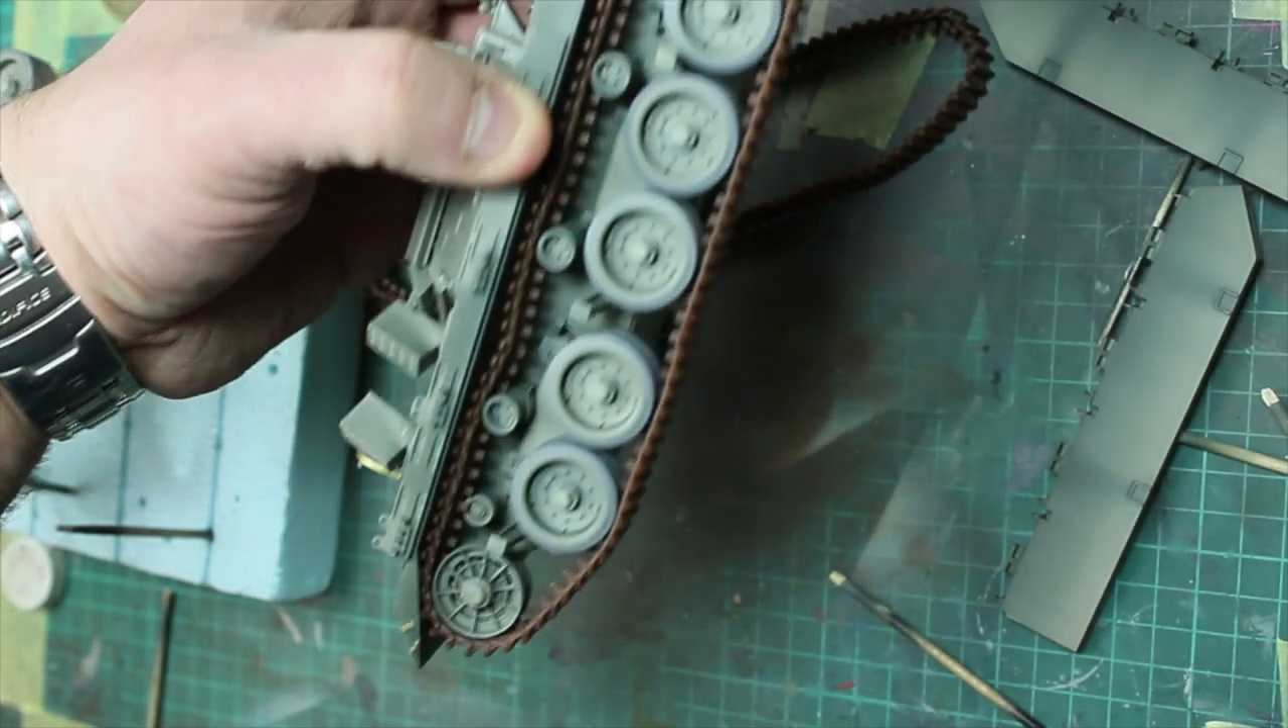We can just check our alignment. The tracks. Everything's sitting neat and flush. Wheels are on.